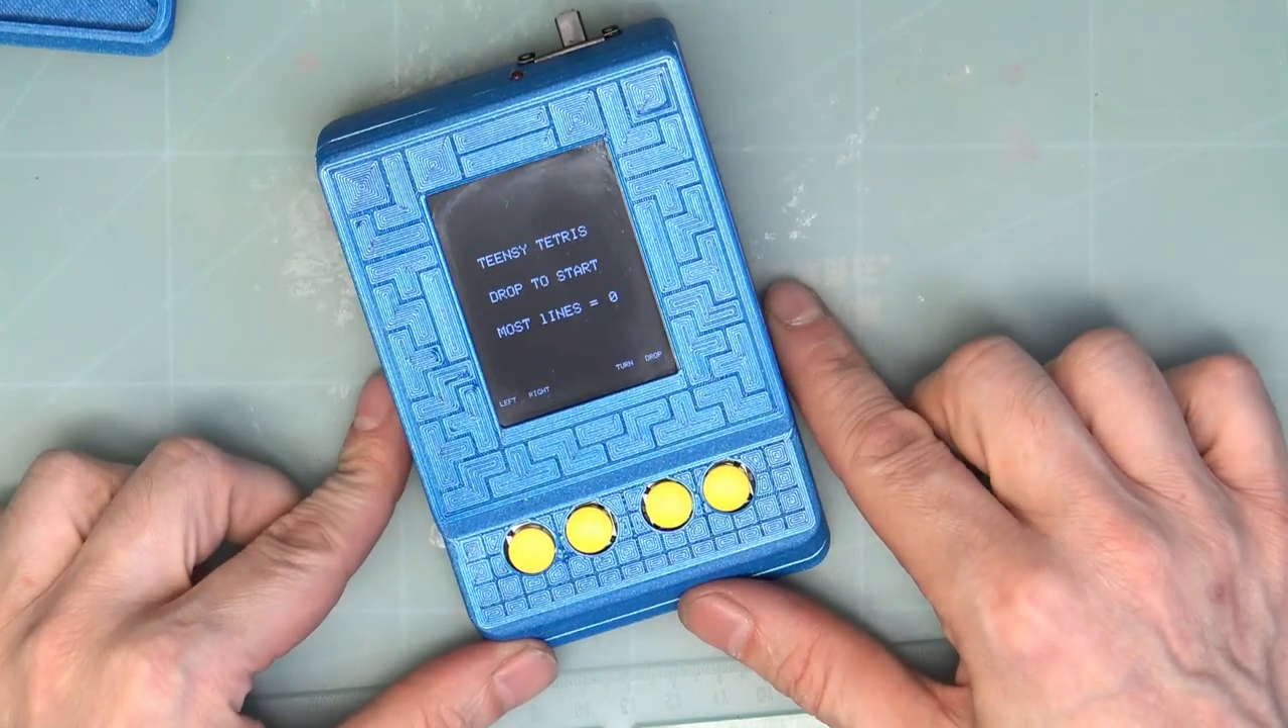So there we have our assembled Teensy Tetris.